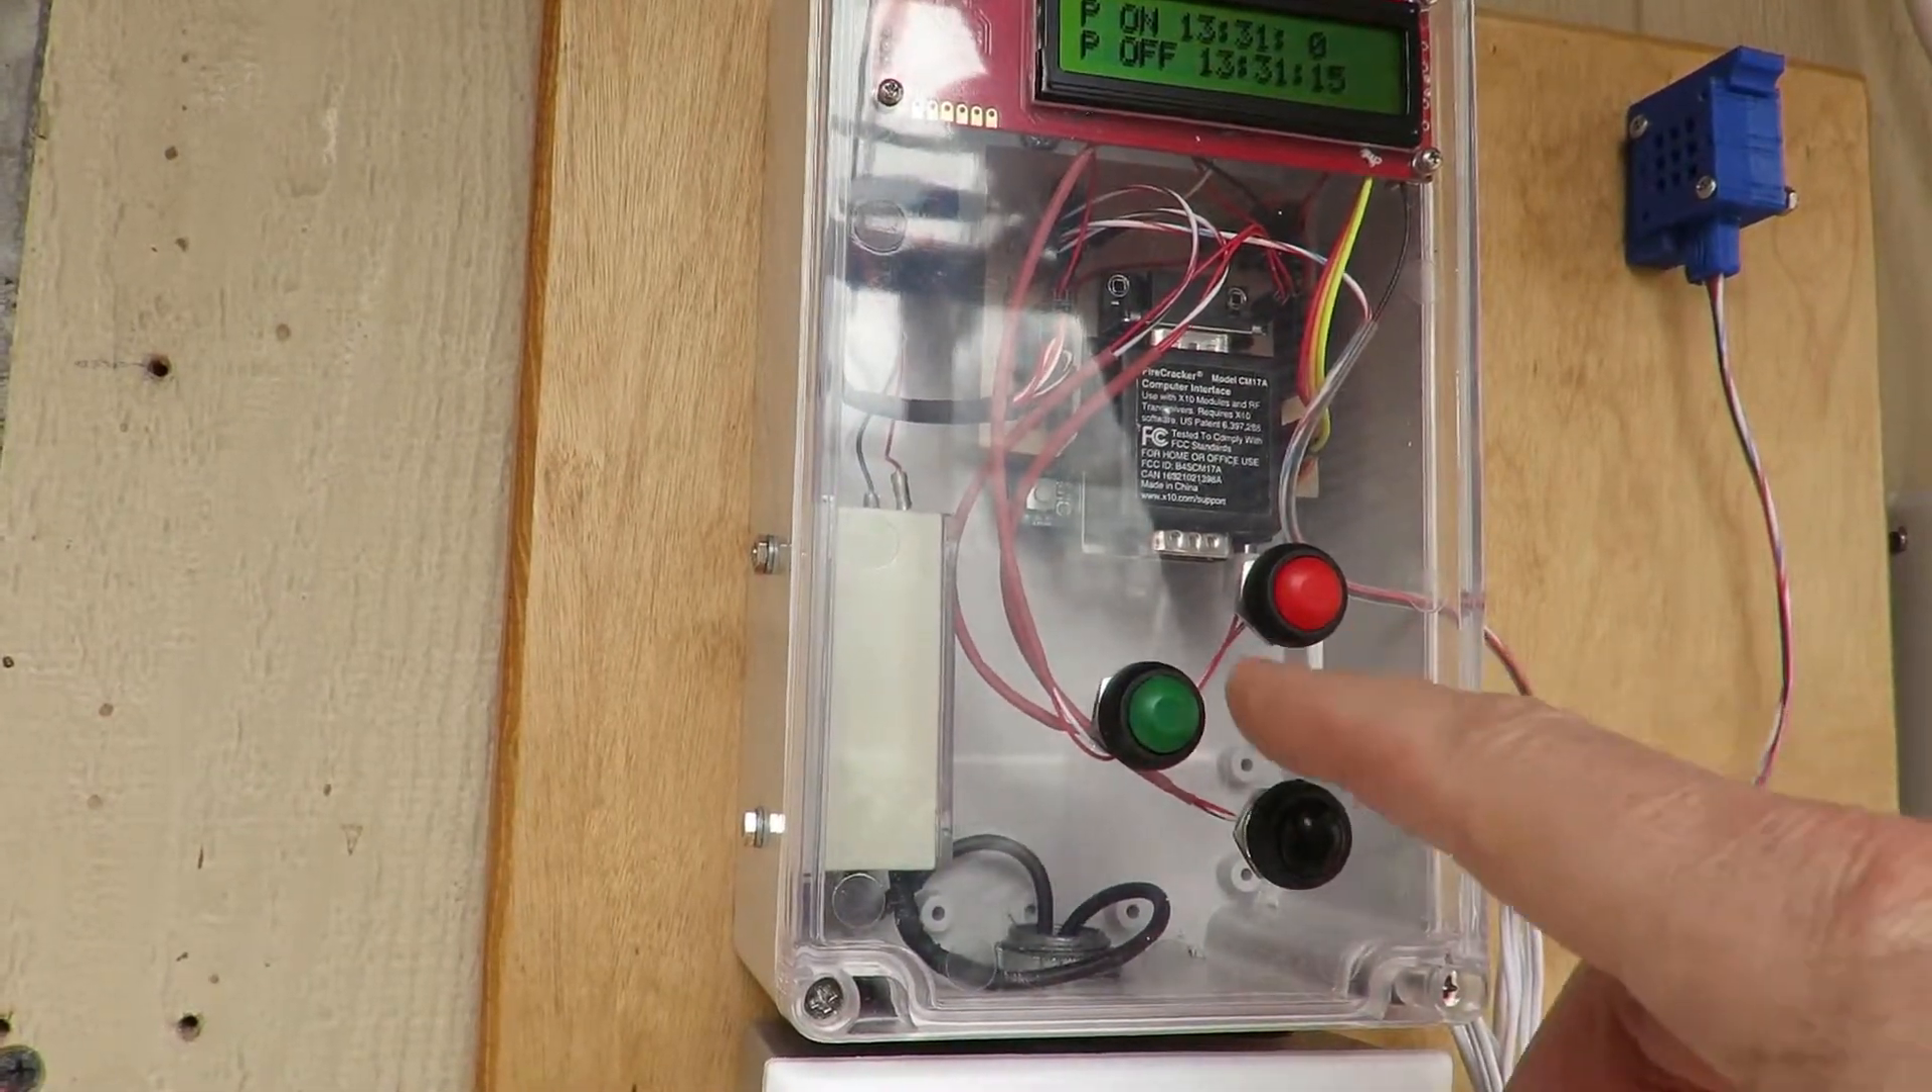And this is the controller all put together. There's only three switches.